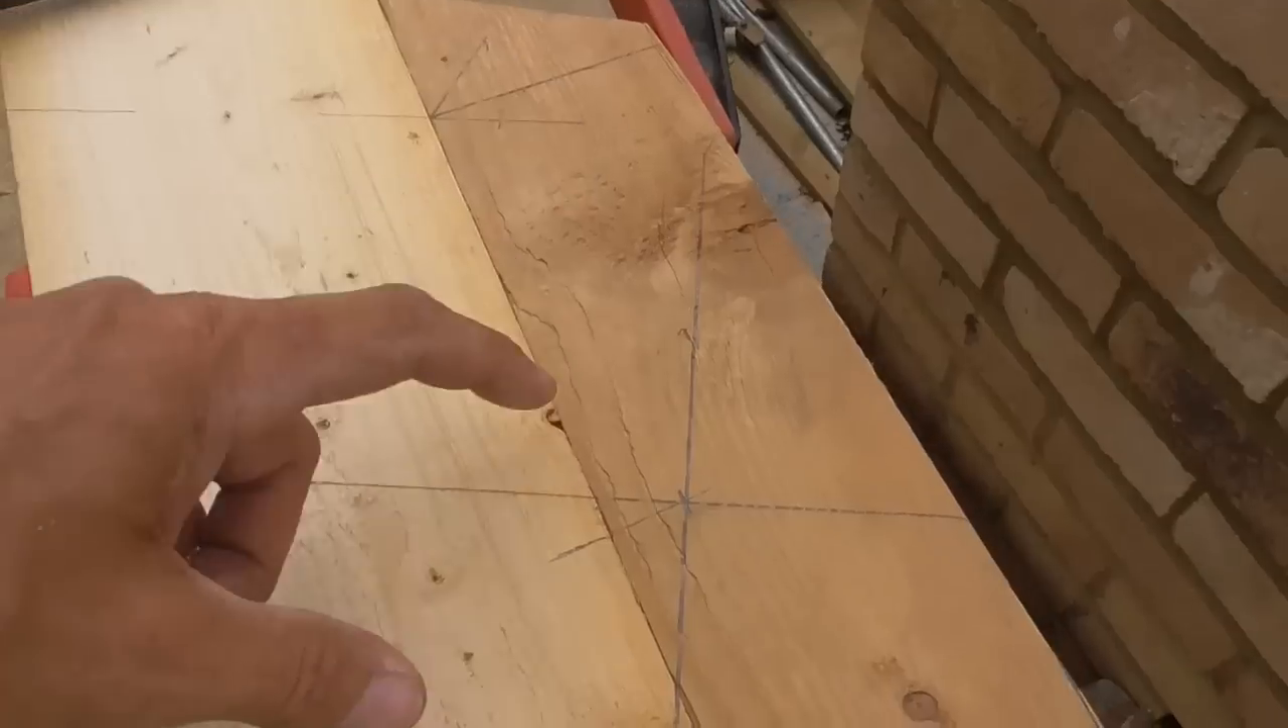And now what I've done, I had to clamp this extra bit of timber on here, because this hip is not wide enough to get the bird's mouth in.